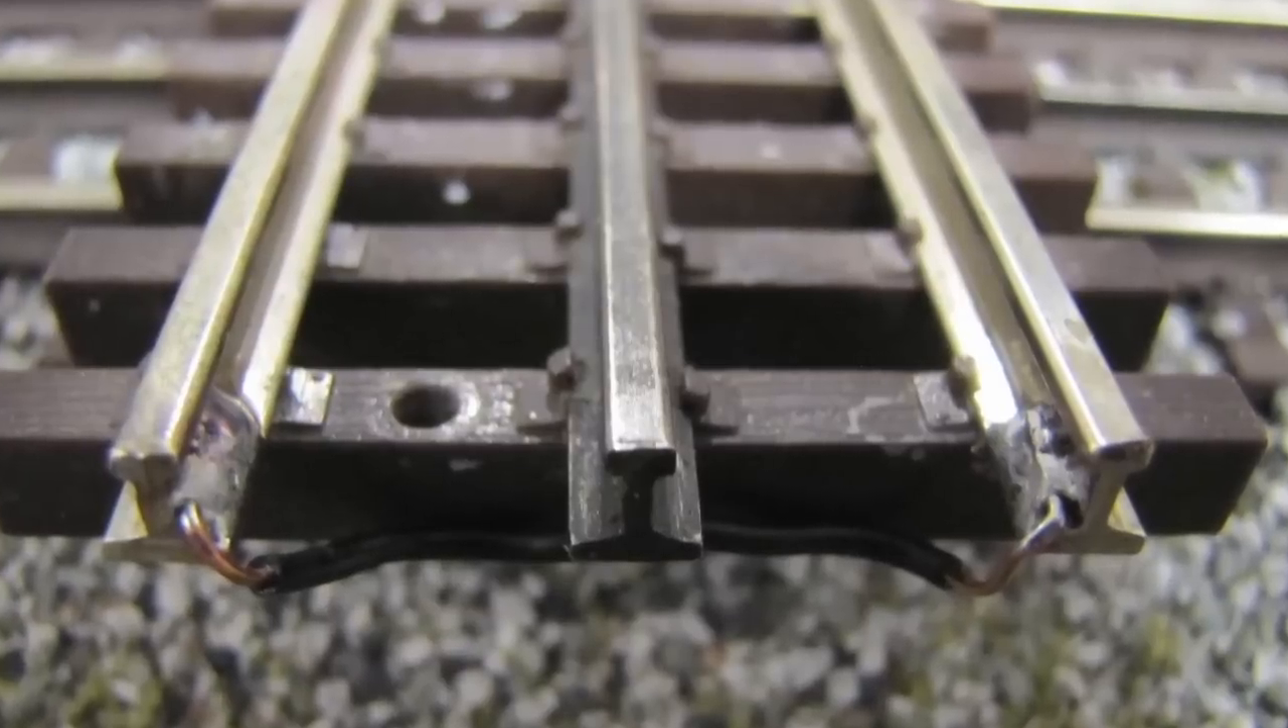So if you look on the ends of all my whisker tracks, I've got a wire soldered that bridges the two outer rails.